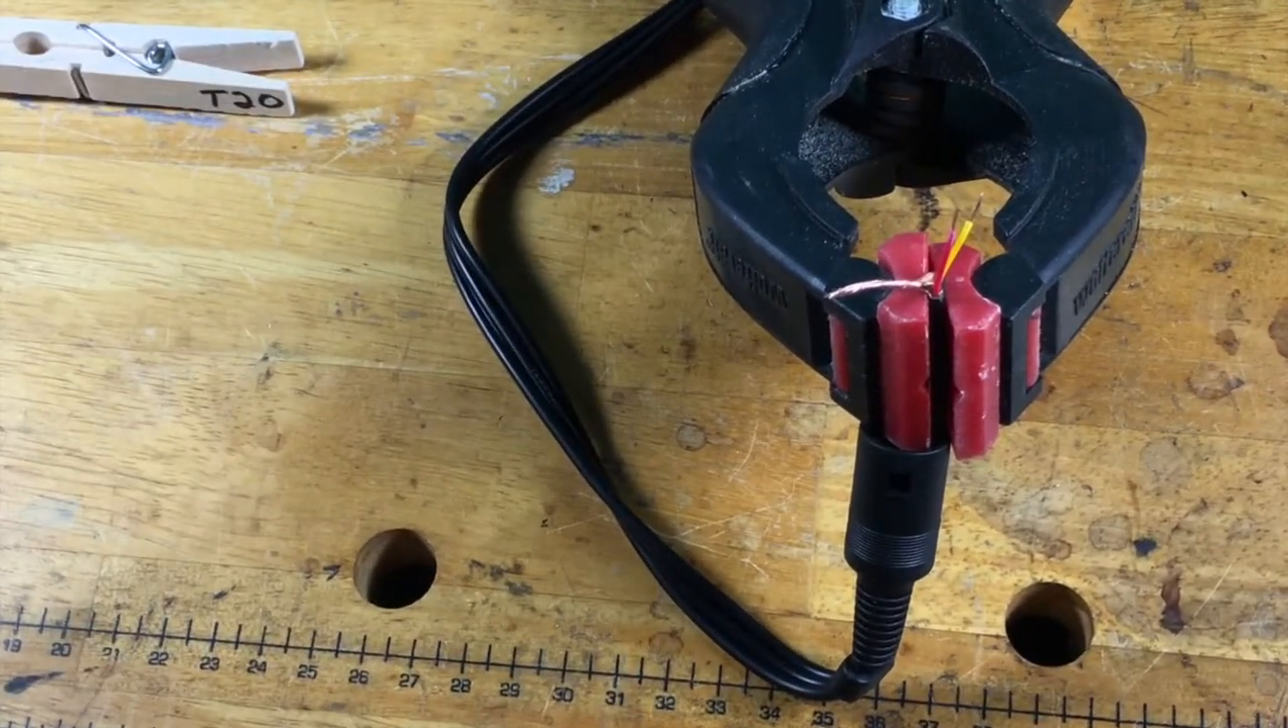So, now I have my cable in my clamp thing.